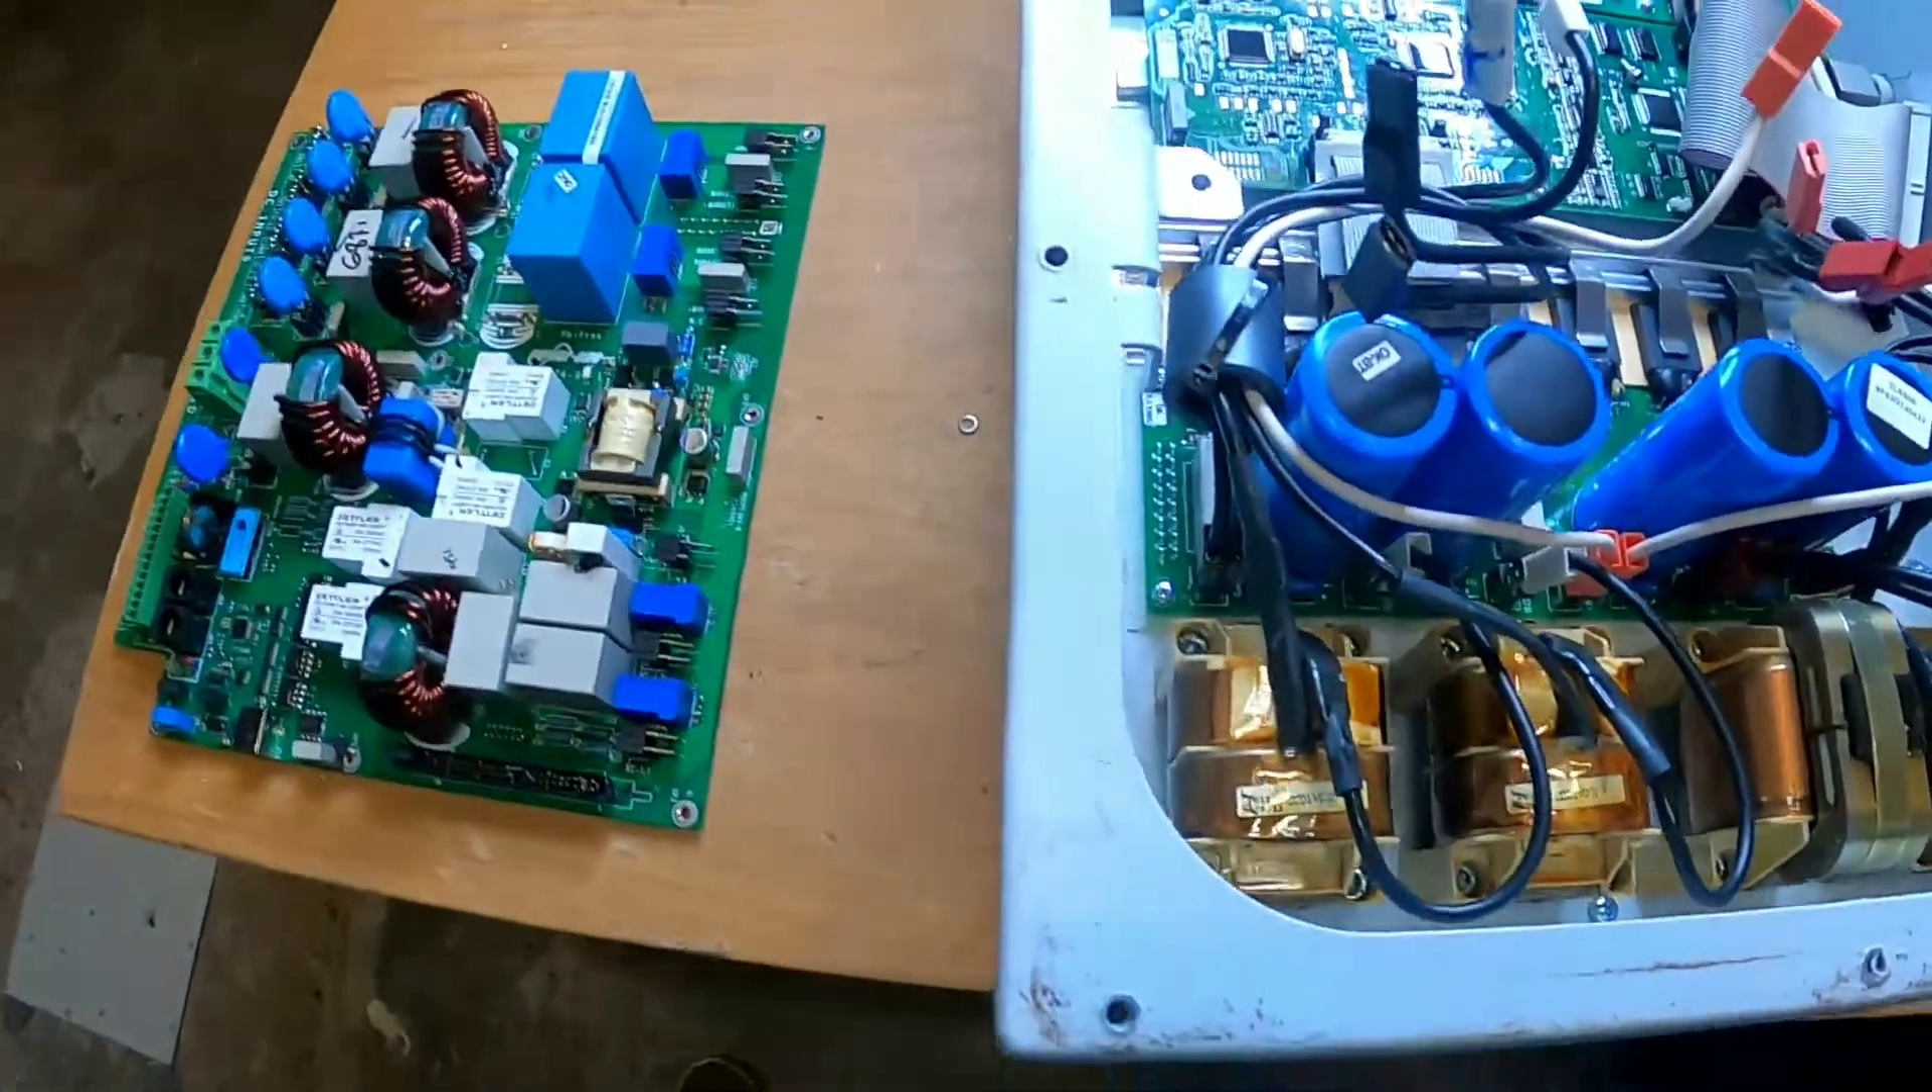All right that board is off.